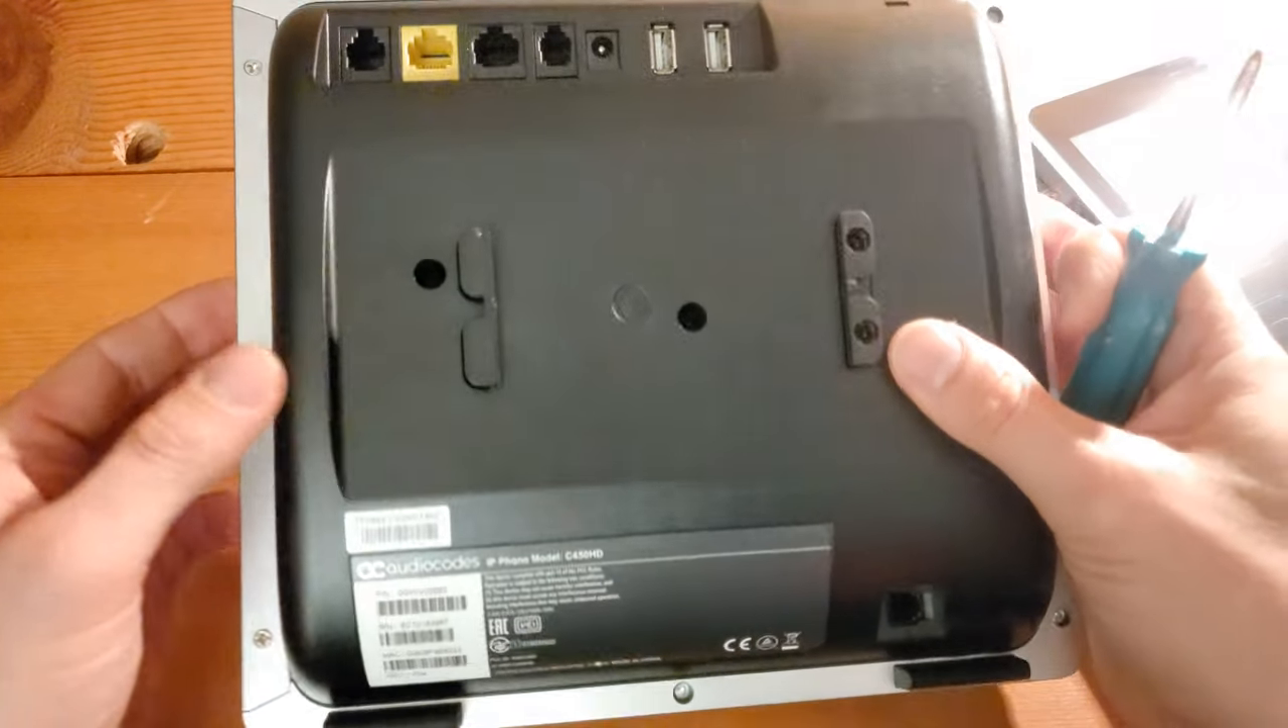You'll notice I've already removed the prop on the back, the stand.